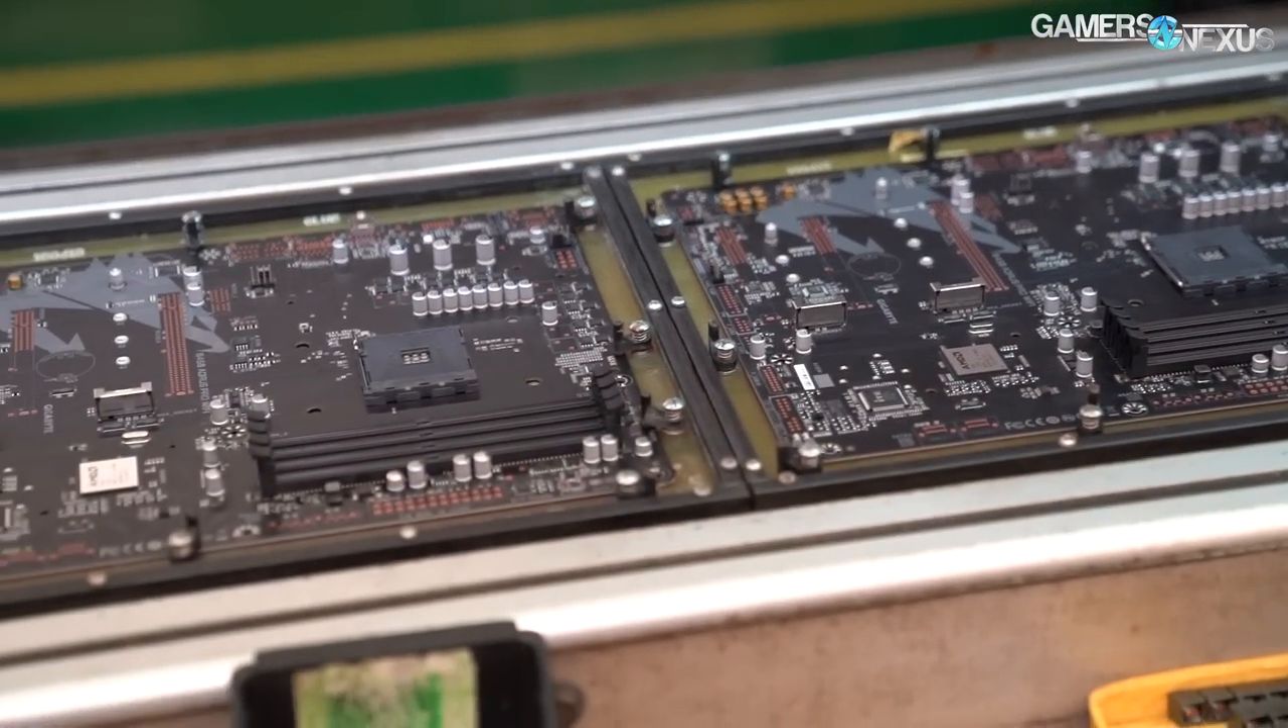The entire start to finish process is about 30 minutes for this part of manufacturing but we're still missing the PCIe slots the batteries and the heat sinks.